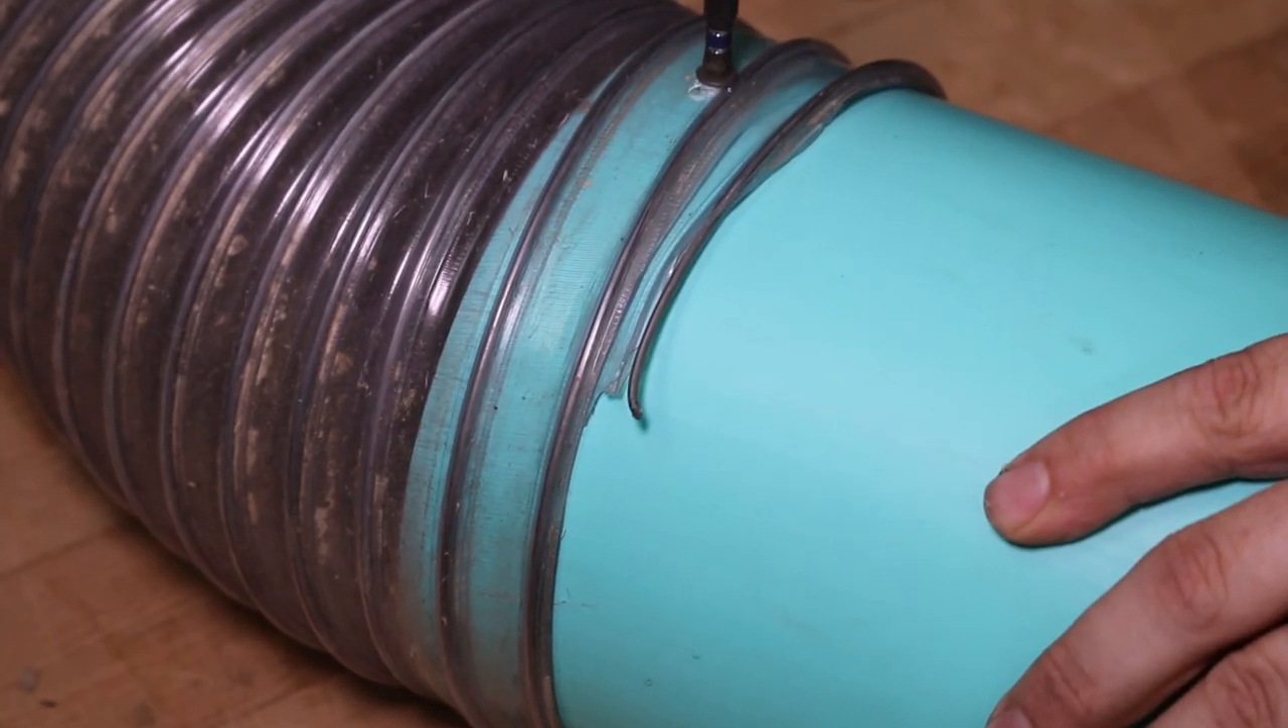But if you bevel the edges on a sander then 6 inch hose will slip over 6 inch sewer grade PVC. It's tight but it fits.